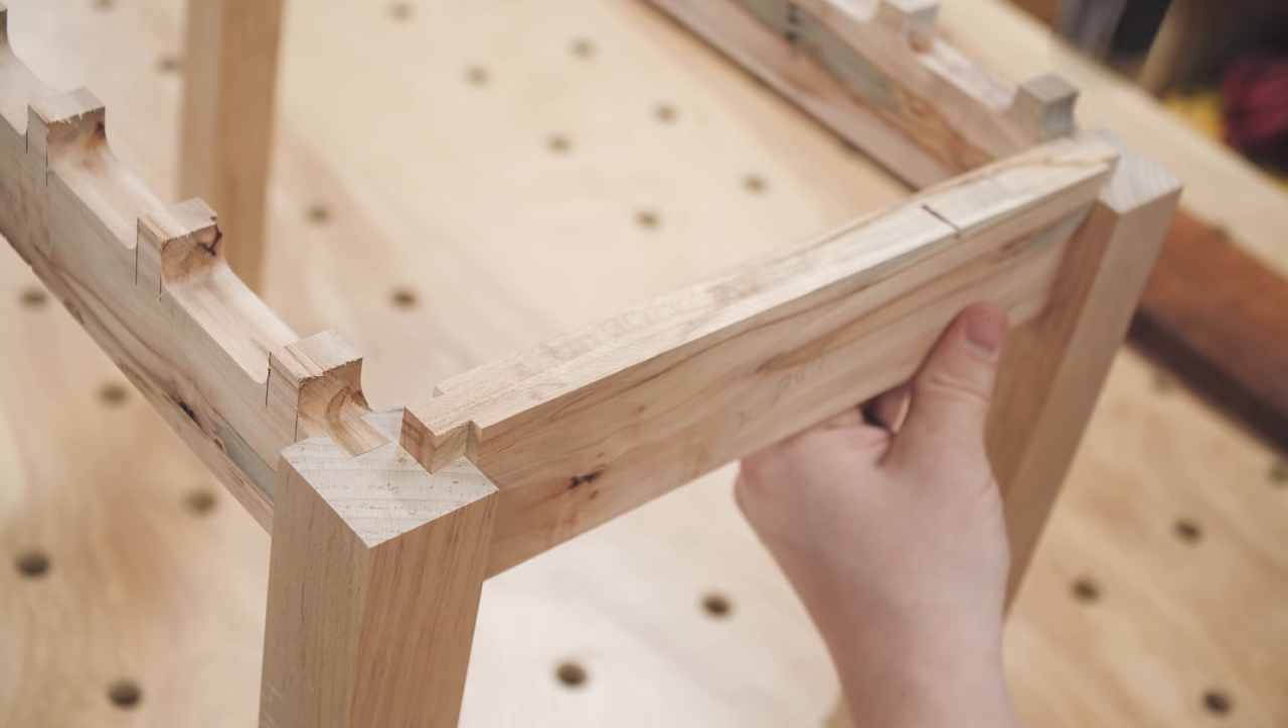This dry assembly shows the slat cuts on the front and back rails lining up with the top of the legs, and it also shows how much the side rails need to be trimmed to match the top of the legs.